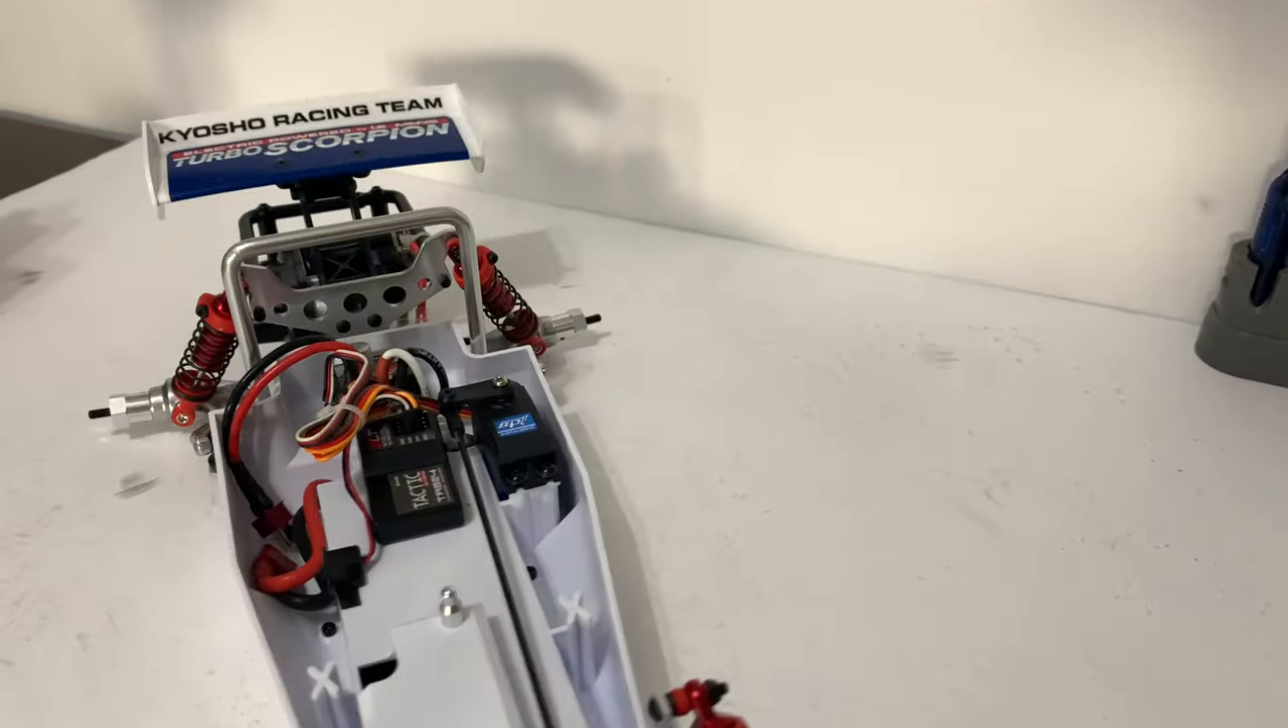Right, that's the wing on.